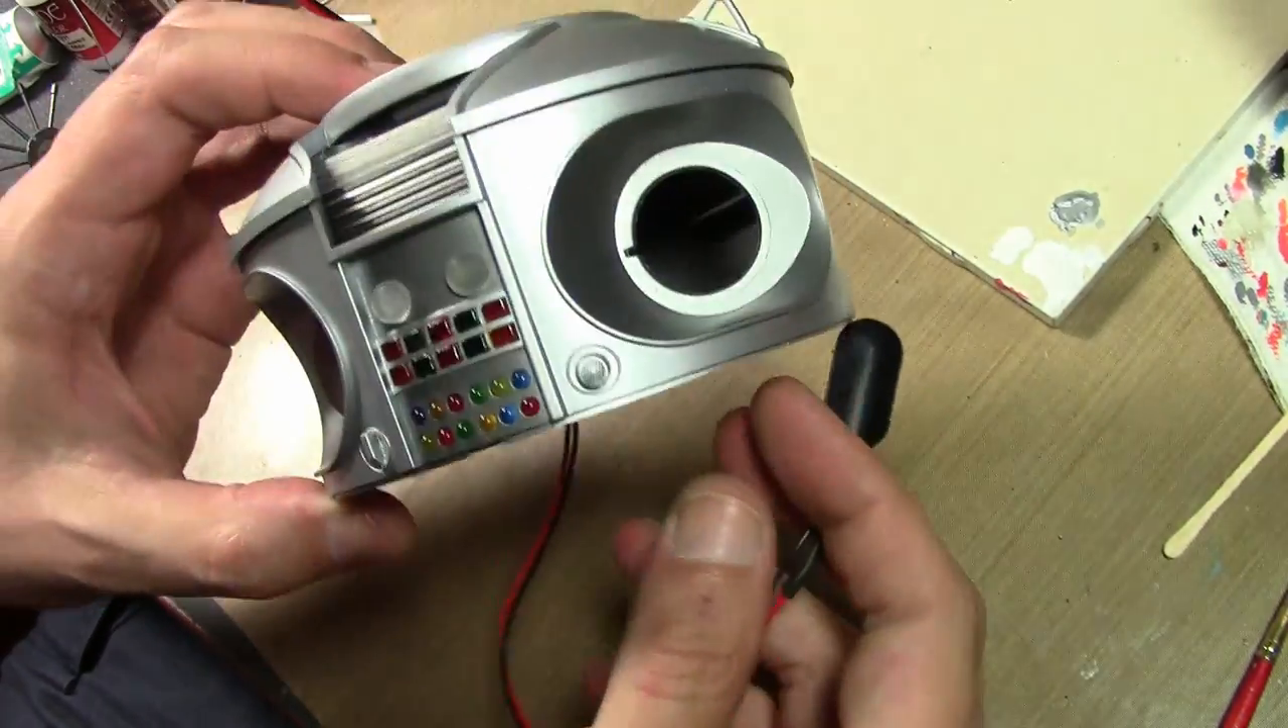But we have the main hull the torso of the robot pretty well assembled here.